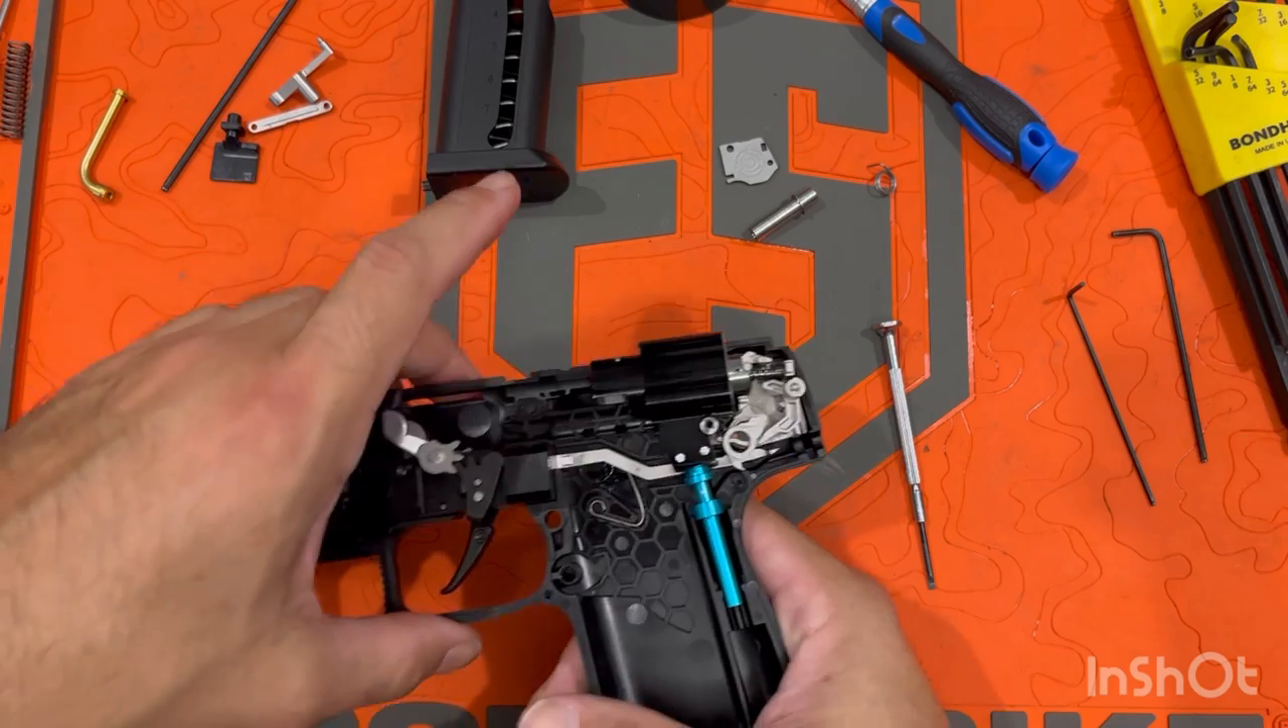Now you can see there's a bunch of parts that are loose. We're not done putting it all back together here.